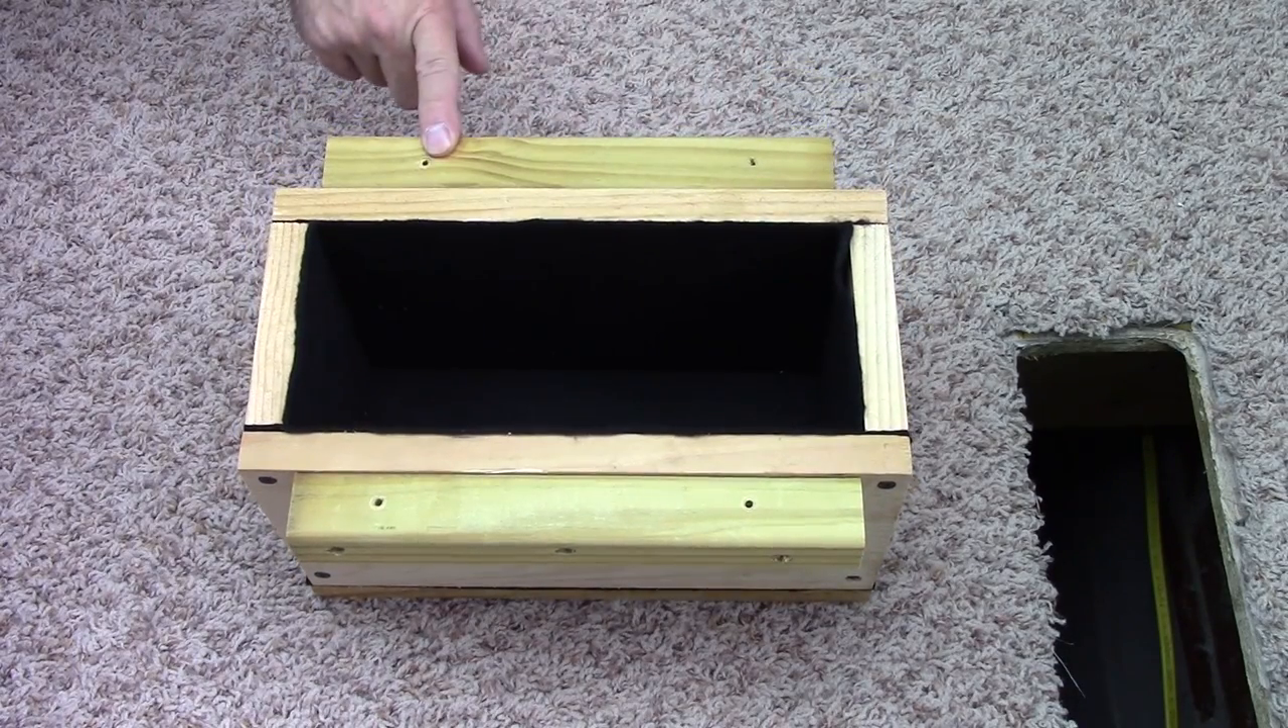Alright, so now I got my two by two's attached and you can see I just used three screws to do that and I drilled two holes on top that's to mount it to underneath the floor.